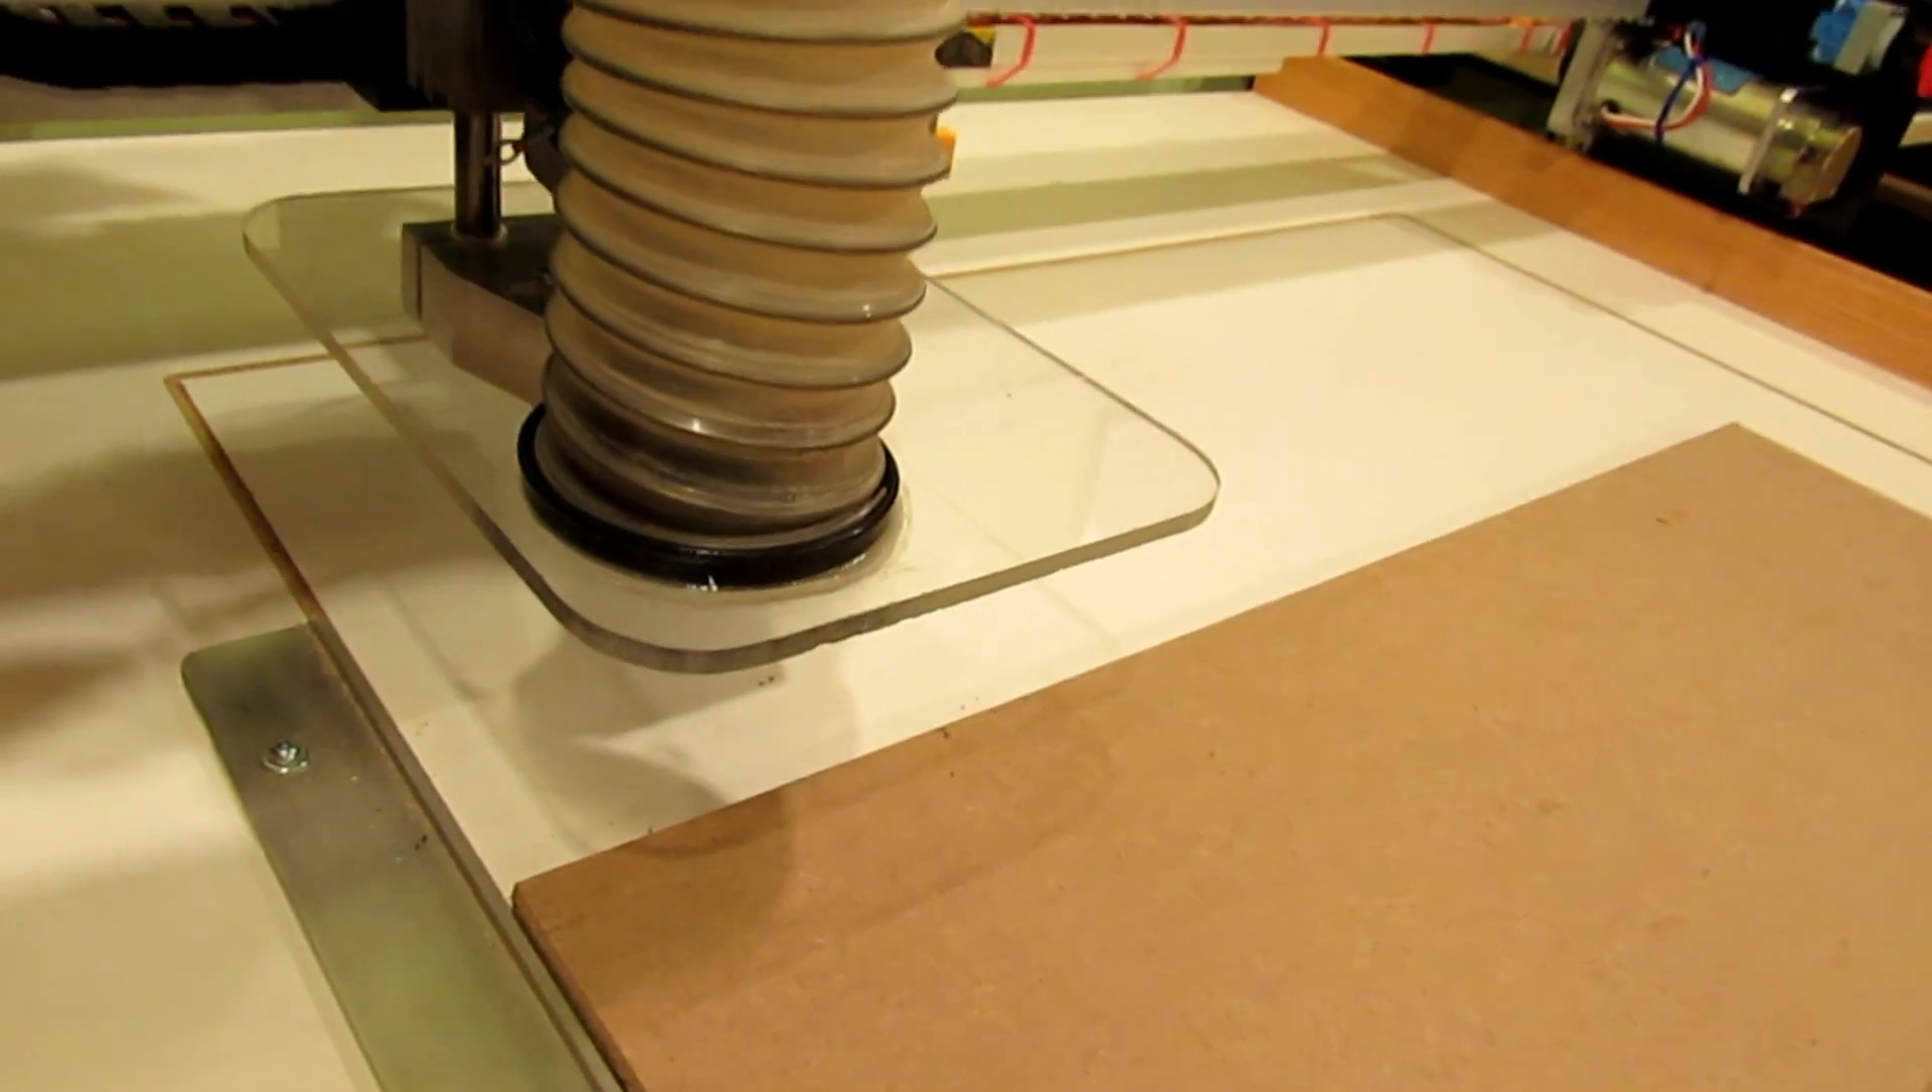I've got the clear plastic shield started I still have to find some brushes that go on it.